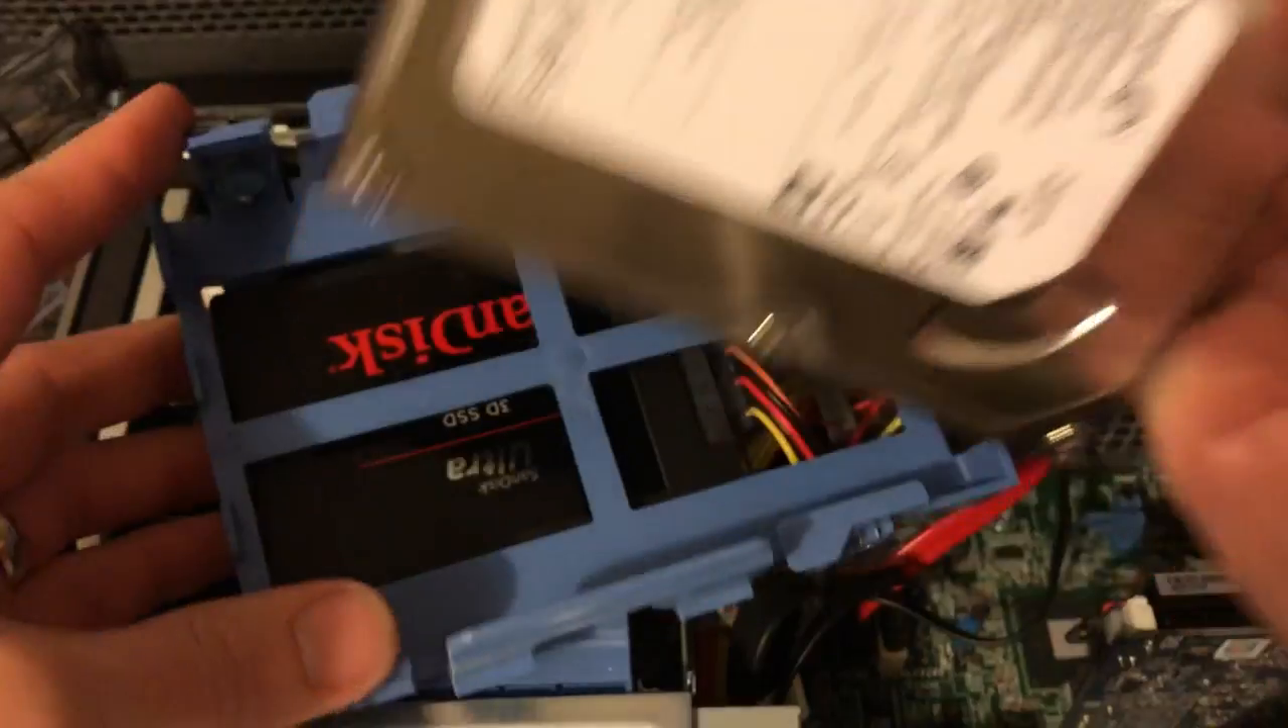You can see that SSD mounted down there.